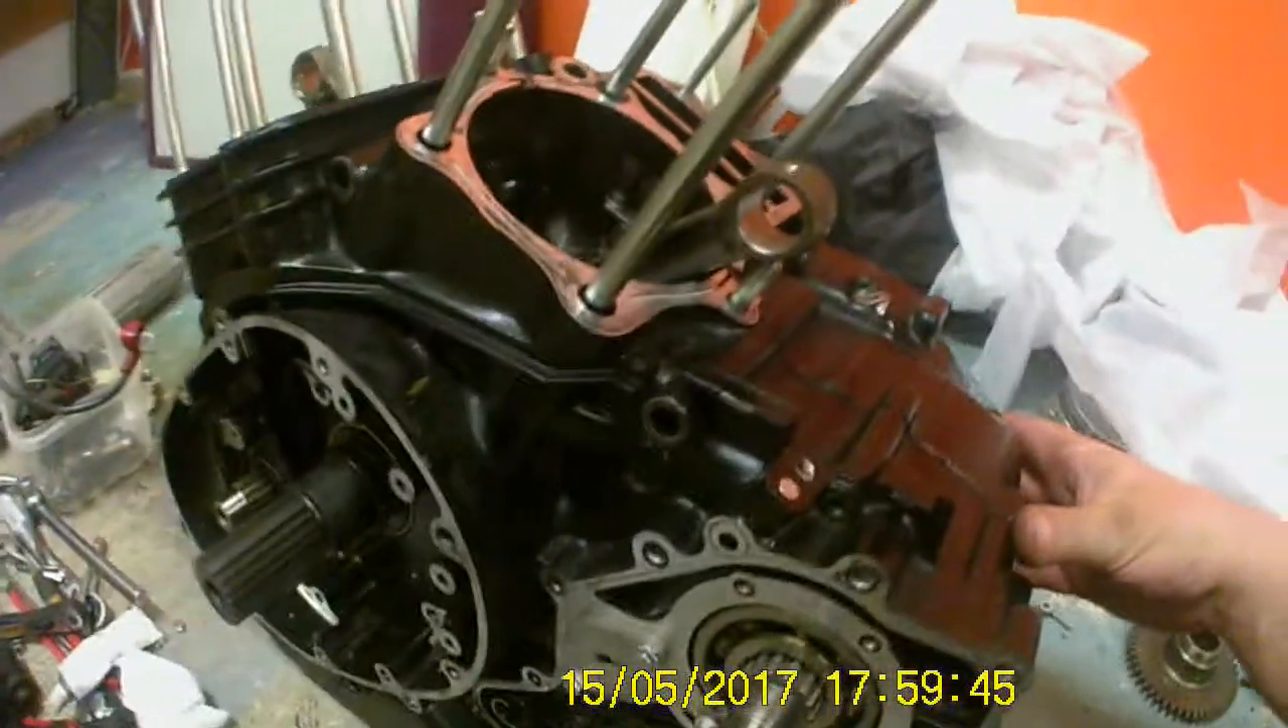So yeah, now we've got both casings married together.